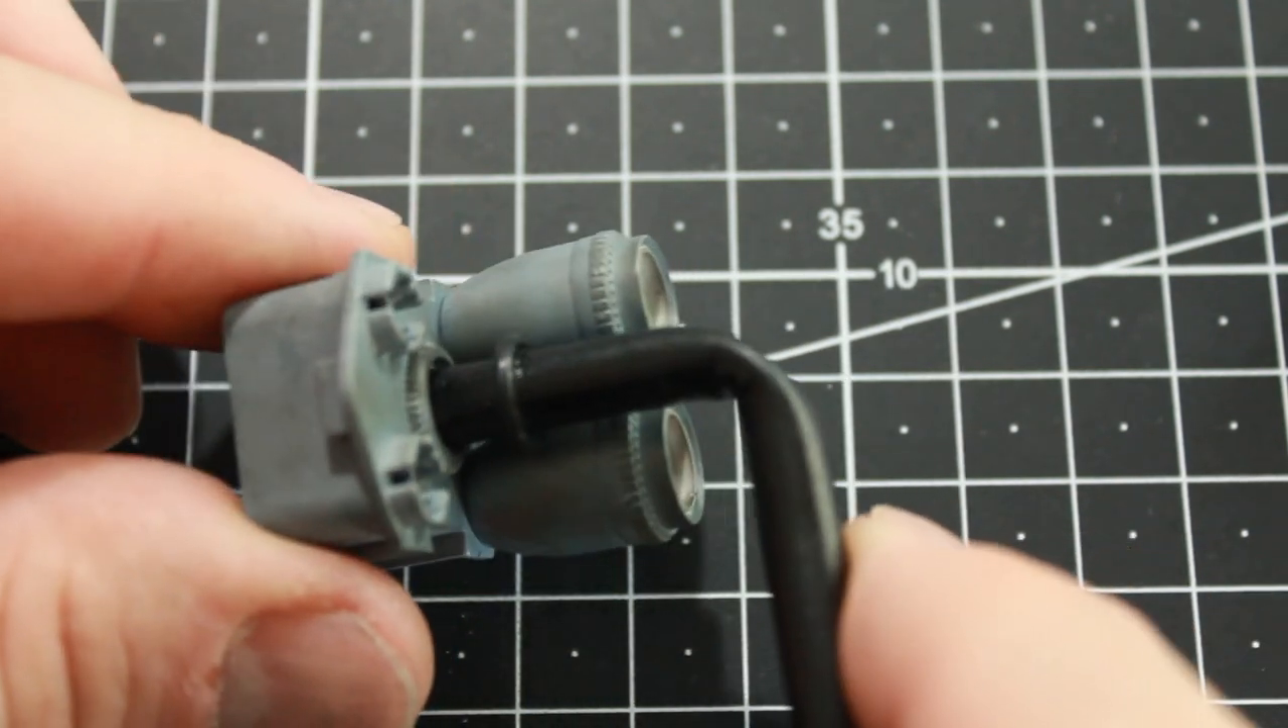And the tubing fits right down the center there.